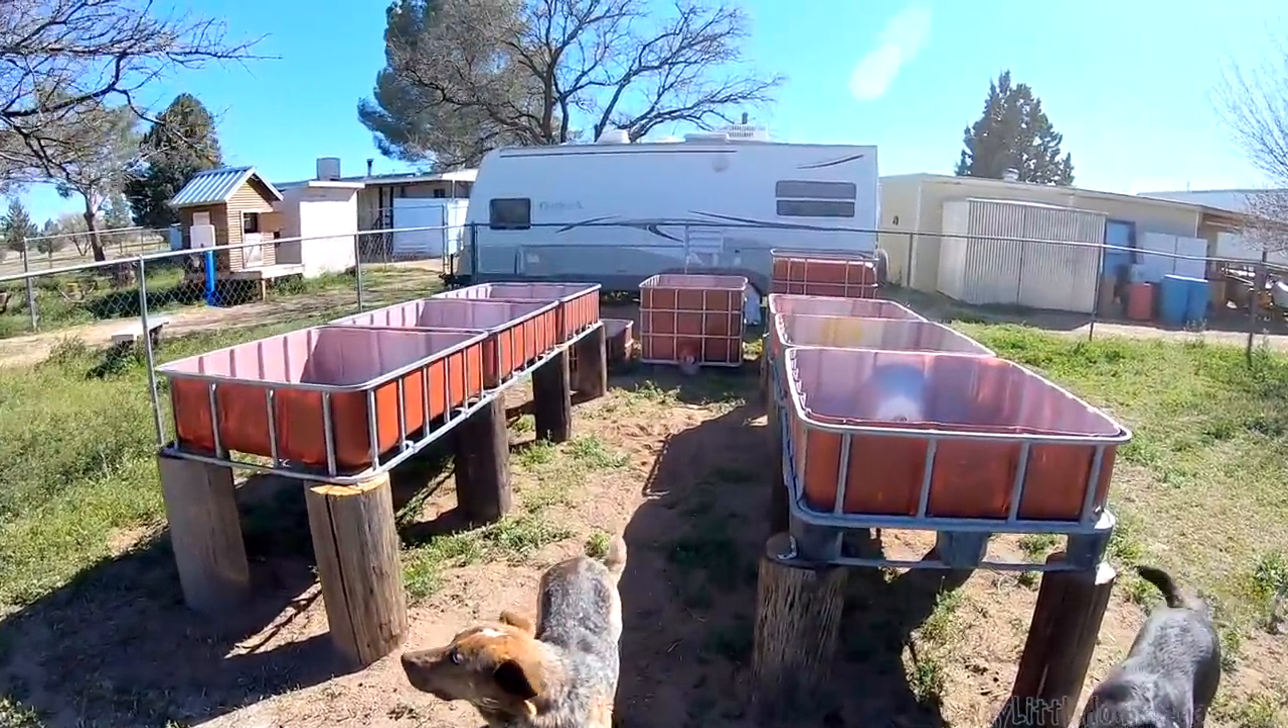All the tanks are where they're going to sit now Only thing left to do is going to be plumbing.